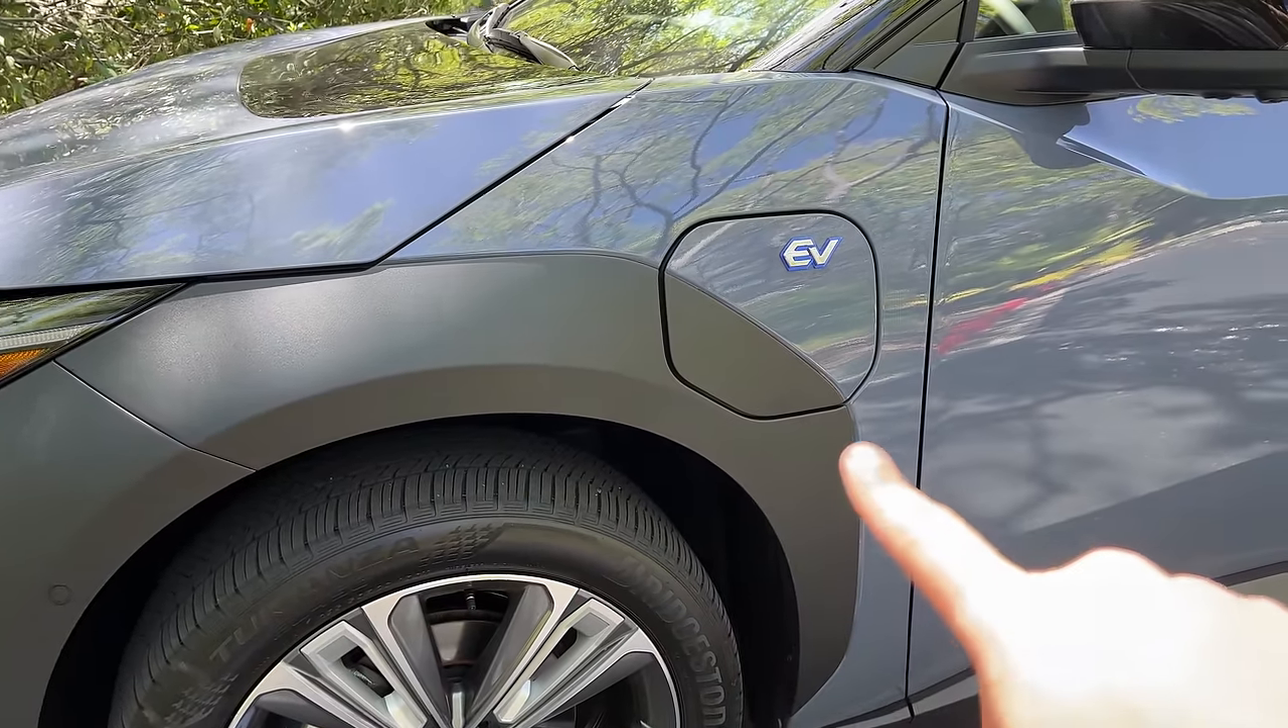You can see this little panel here of plastic wheel arch sticks out so far that it goes into that little charge port door.